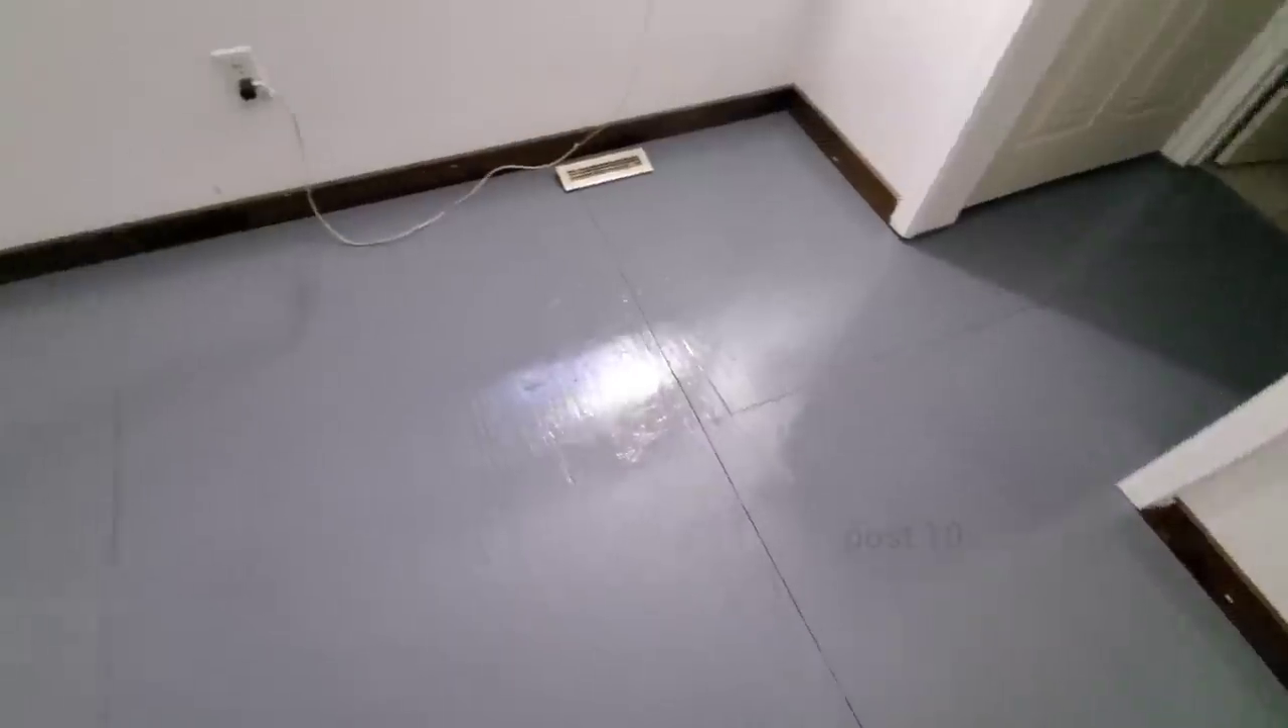Not tacky anymore, very shiny, baseboards are back in place, the vents are back in place.